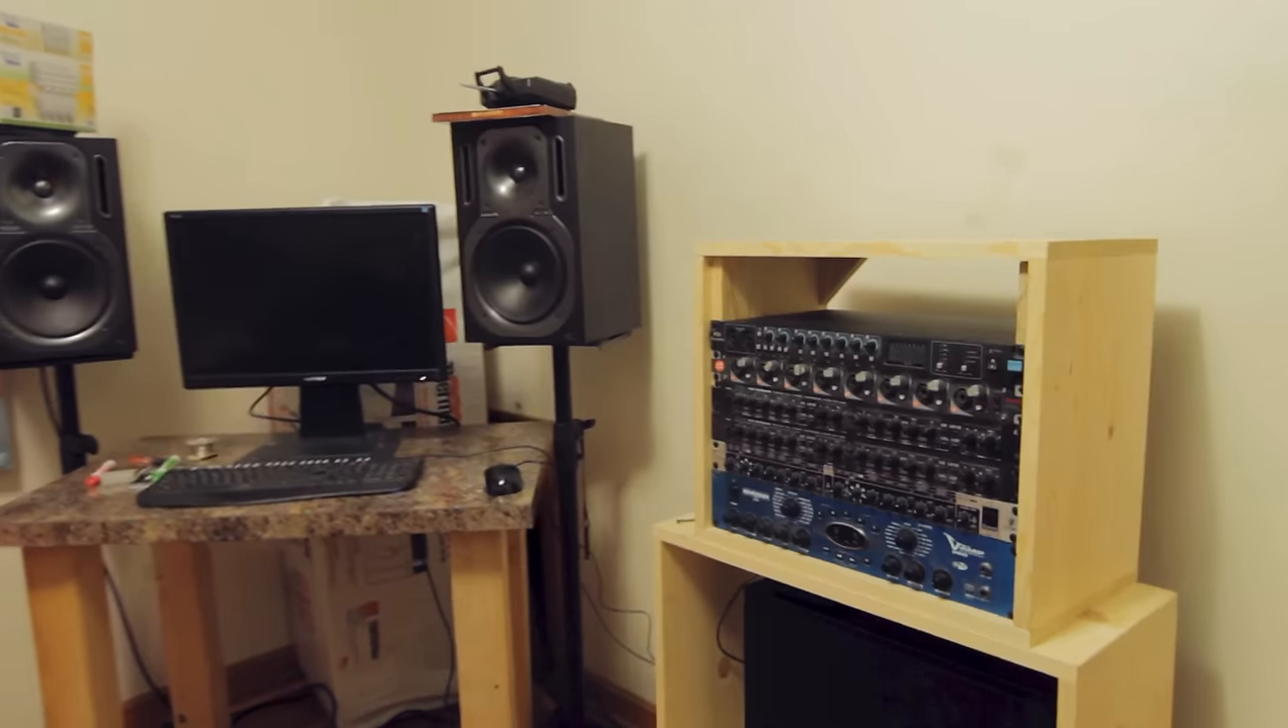All right guys got this little rack popped together here.